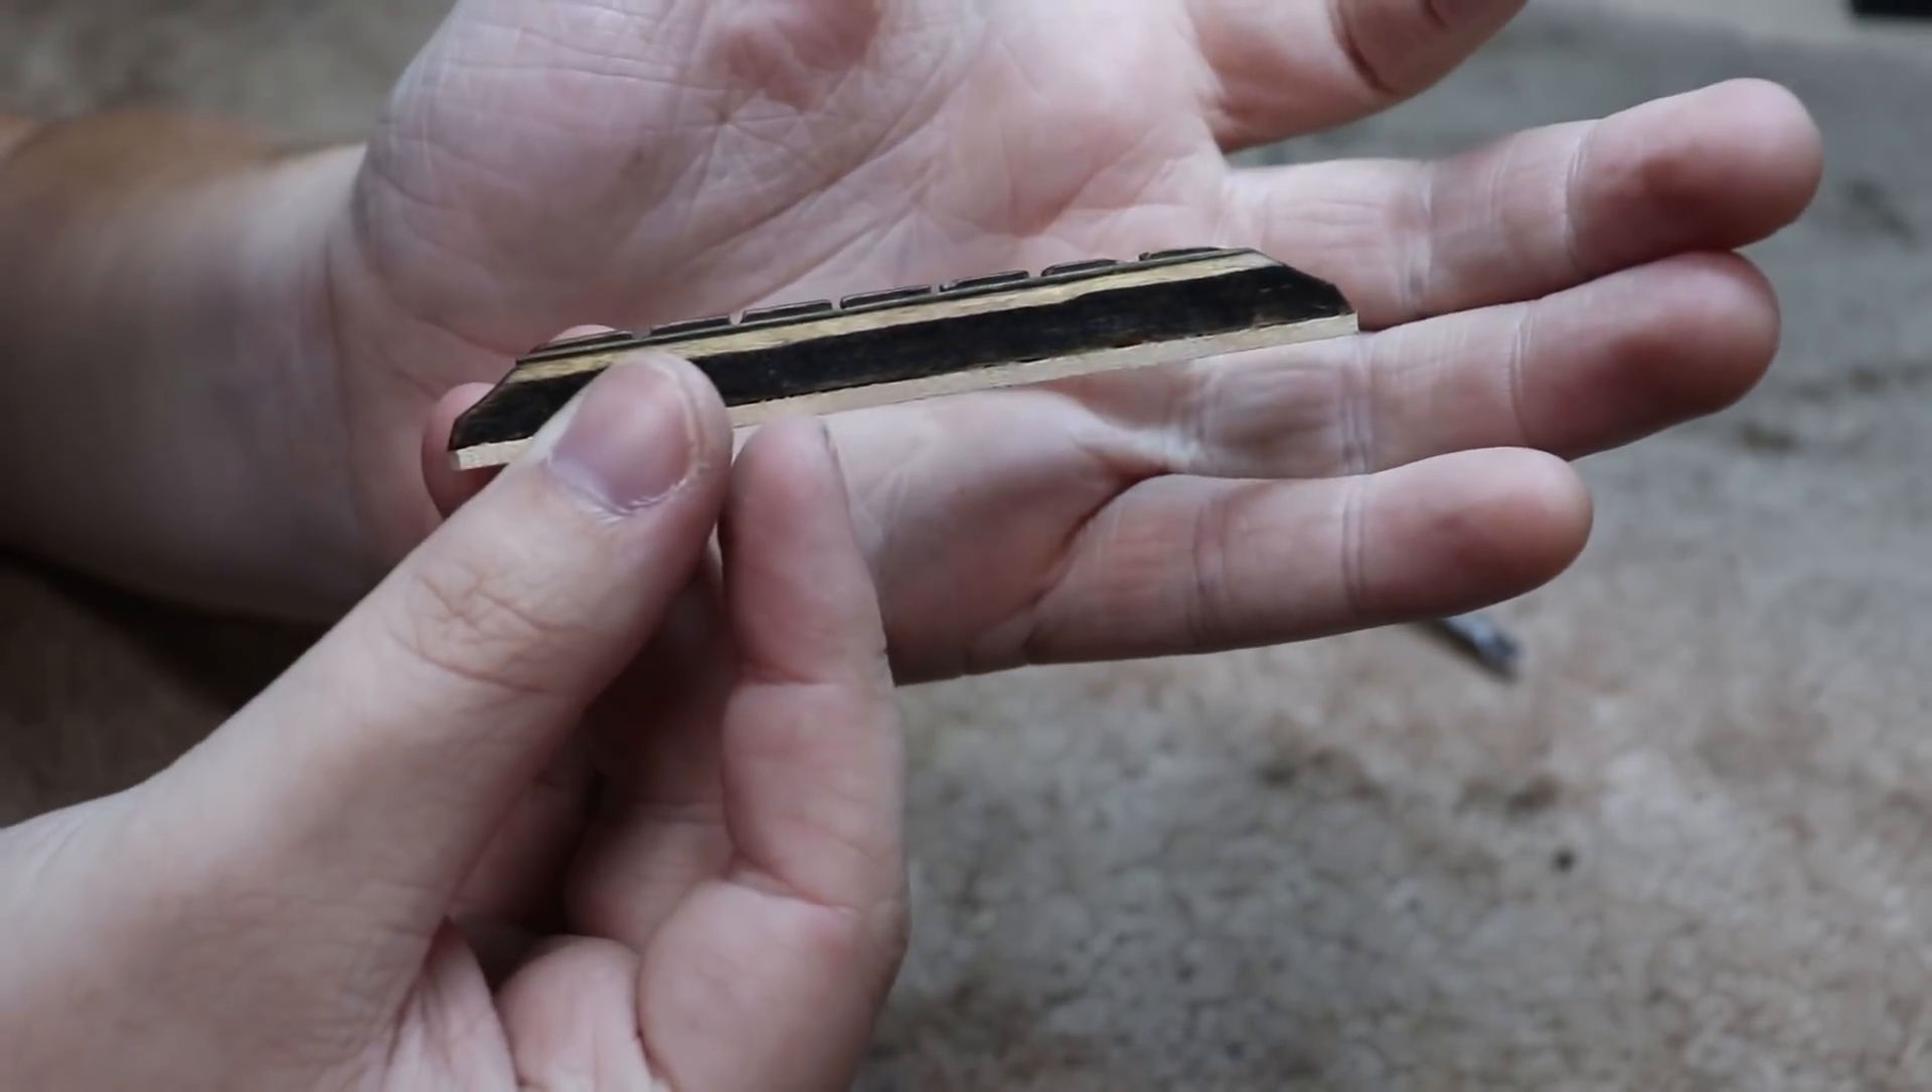So while we were setting up the string height in the action we decided the bridge was actually too low so what we did to fix that was we glued this thin strip of maple on.